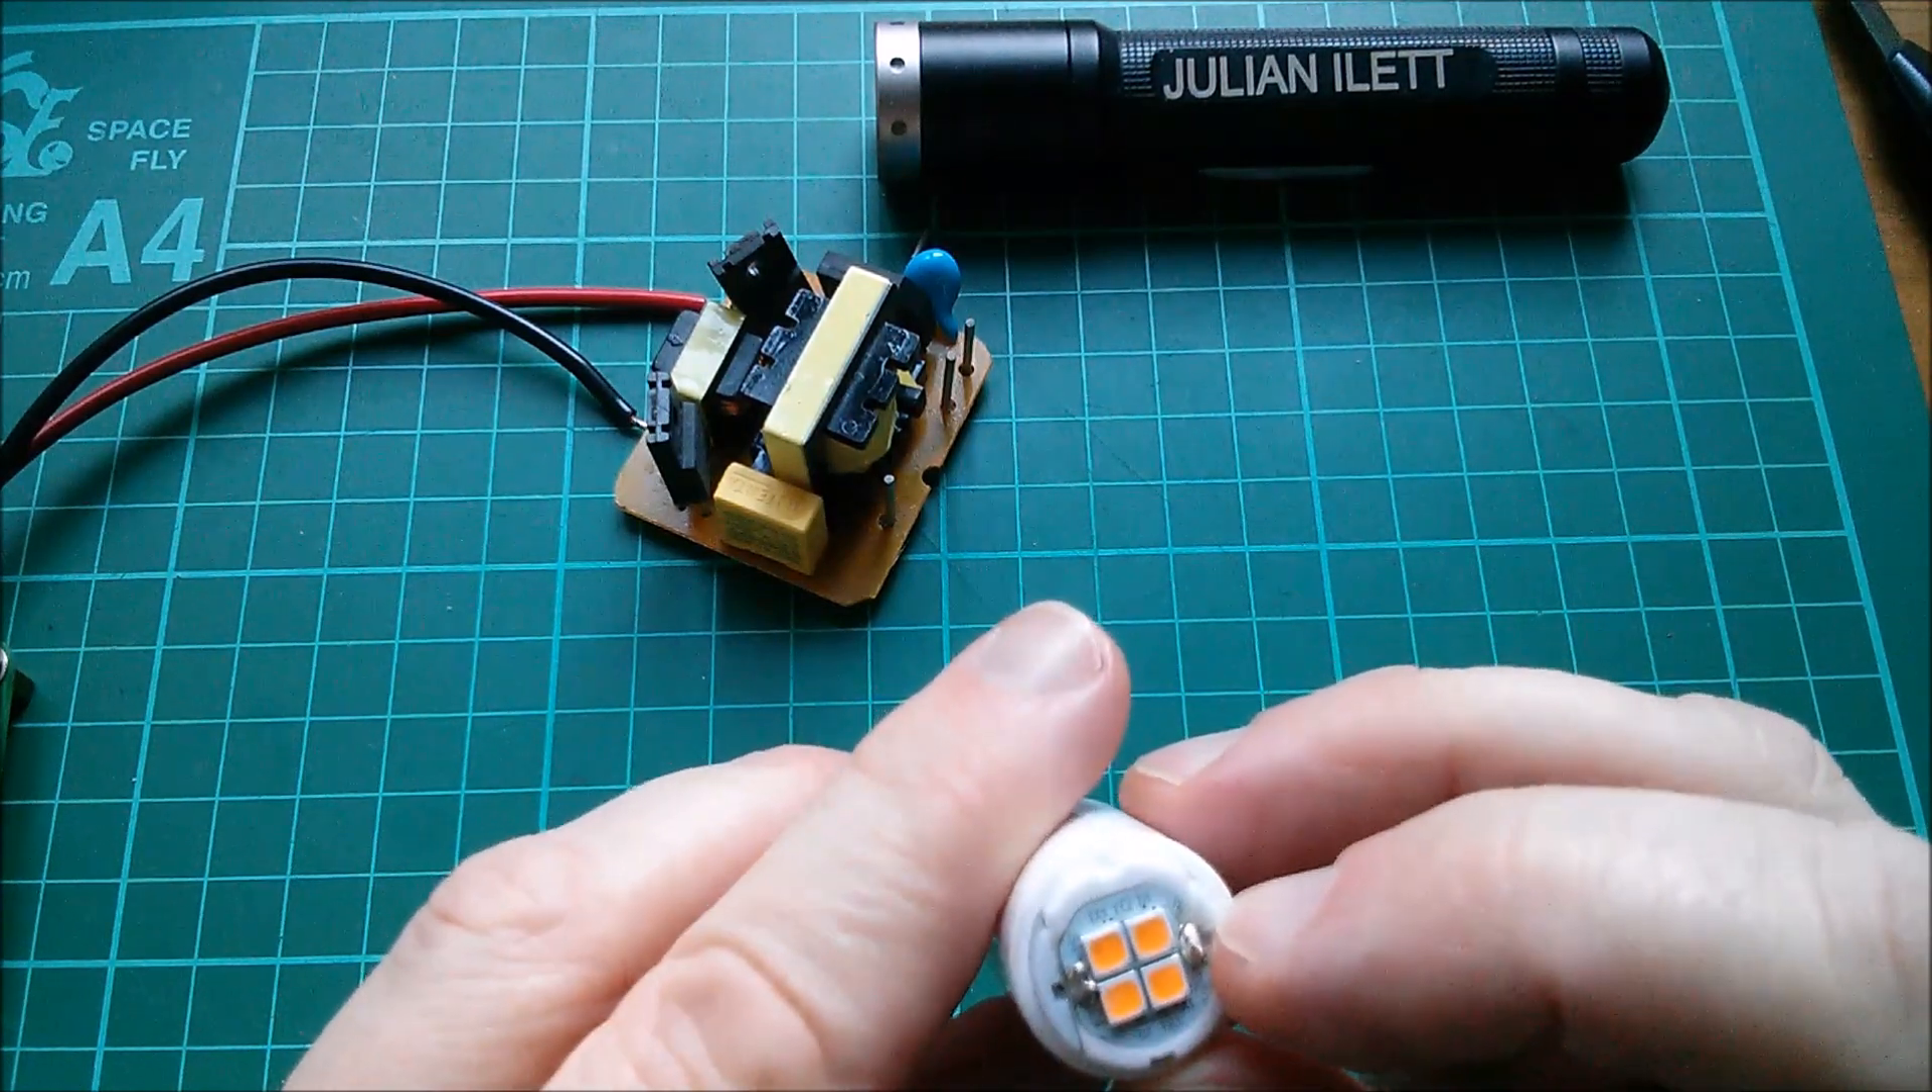Right I've managed to prise the top off and we have four little LEDs which are probably about three millimeters square.